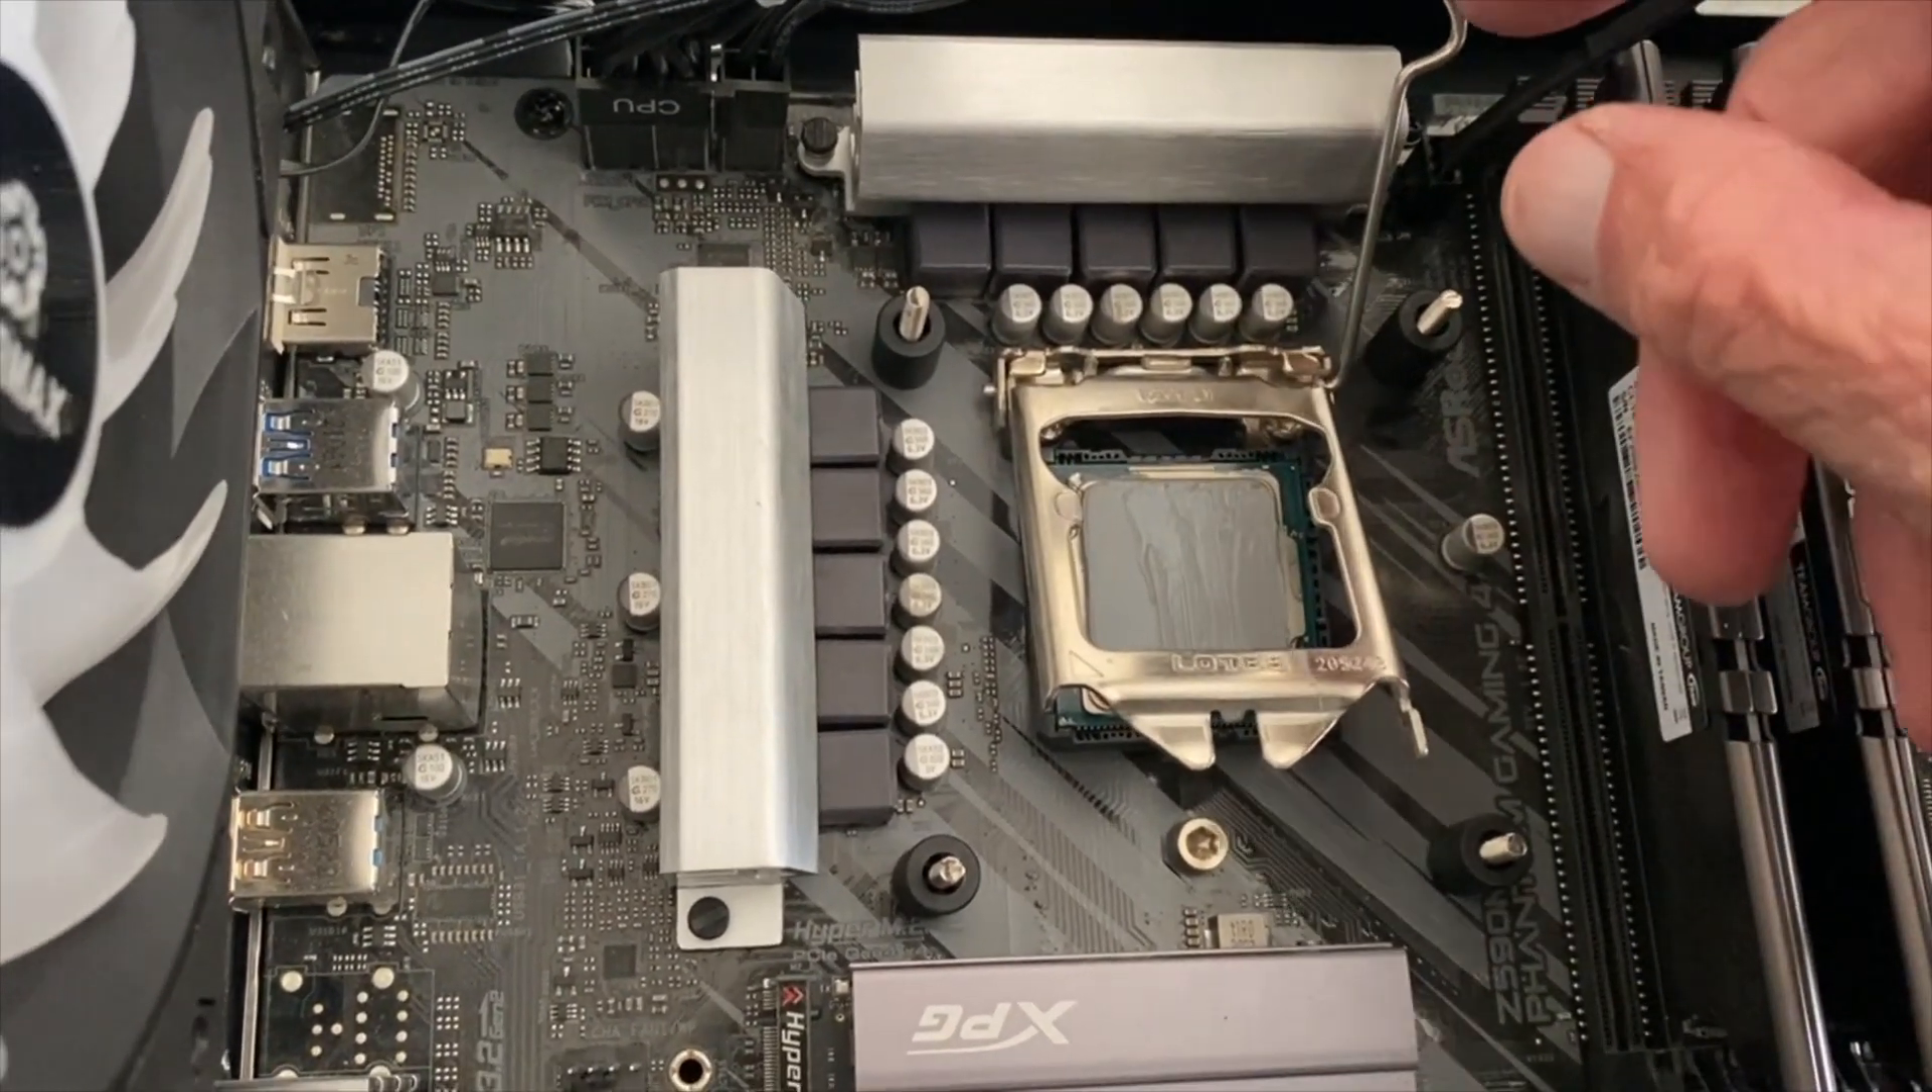I've got the new chip in there. You can see it's got the thermal paste on it.